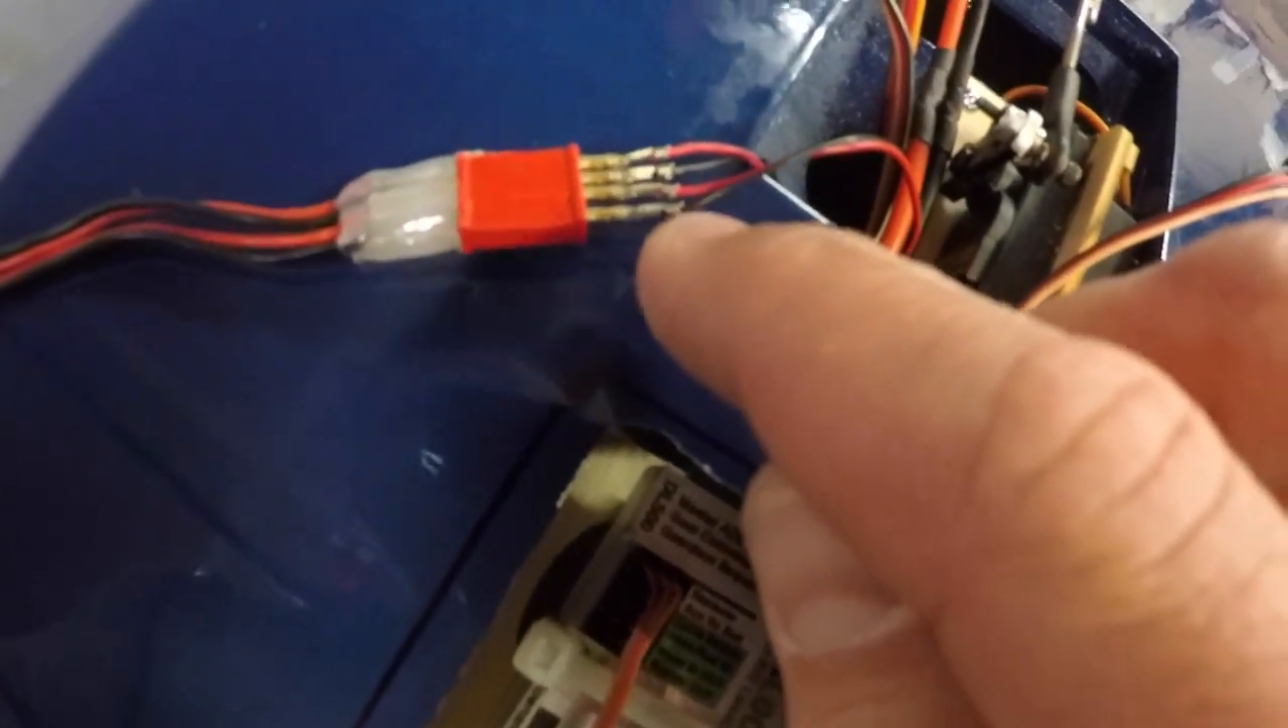So just a little tidbit for you guys with these dean's connectors um i like to use servo ends so i've actually put servo ends on all these wires.